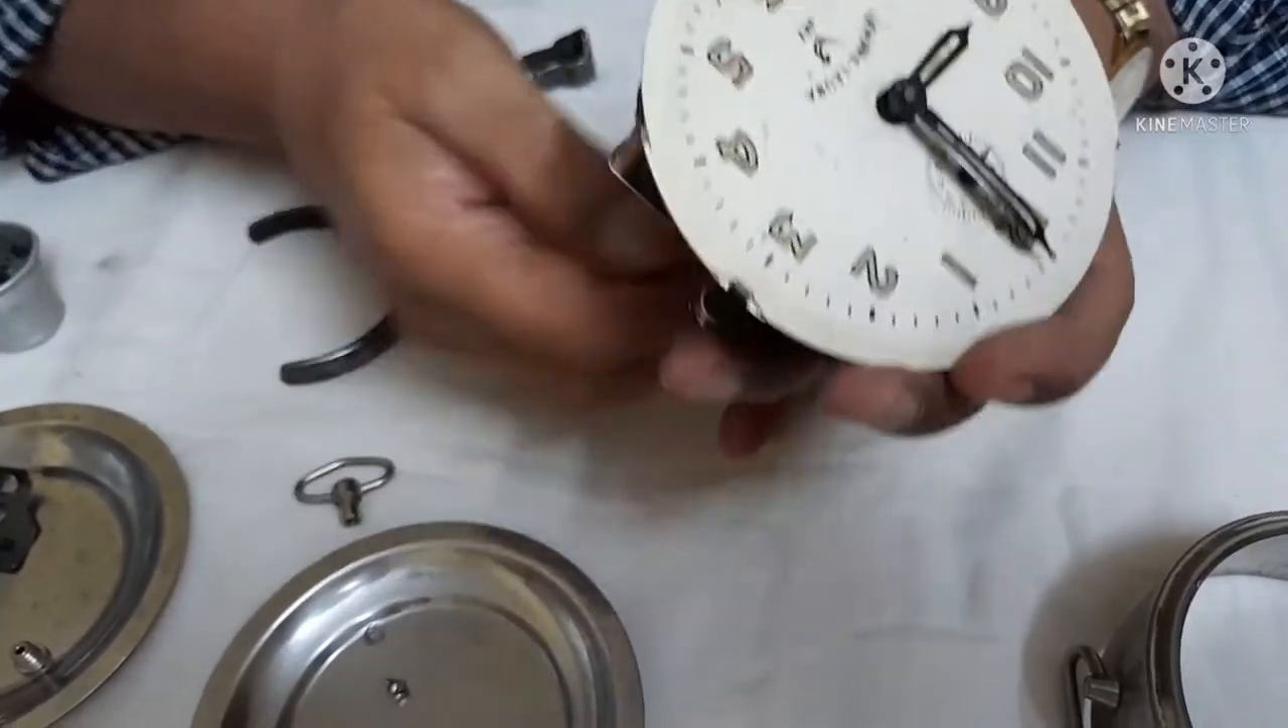The hand is in place now.